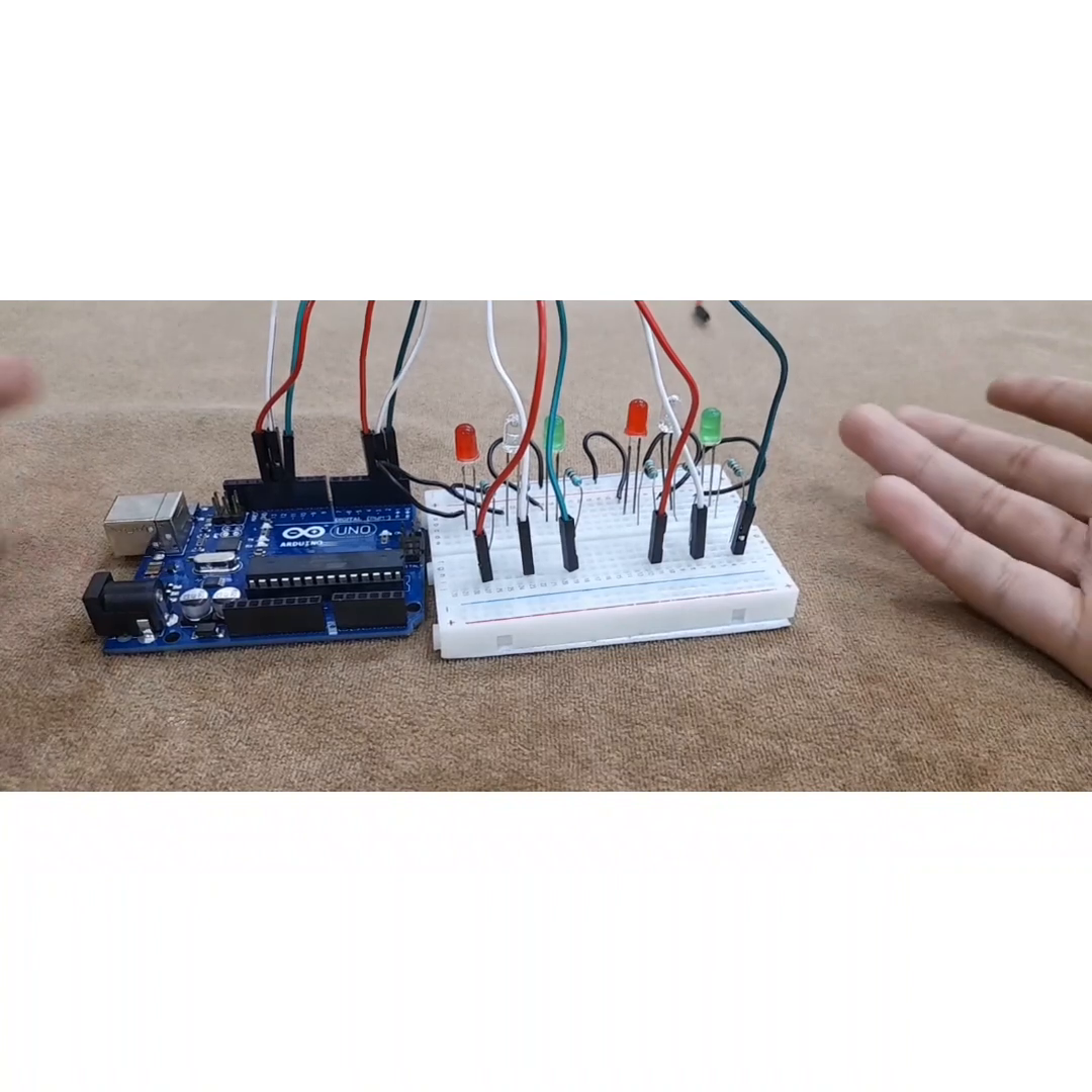Now guys, we are done with all of the LEDs connections.